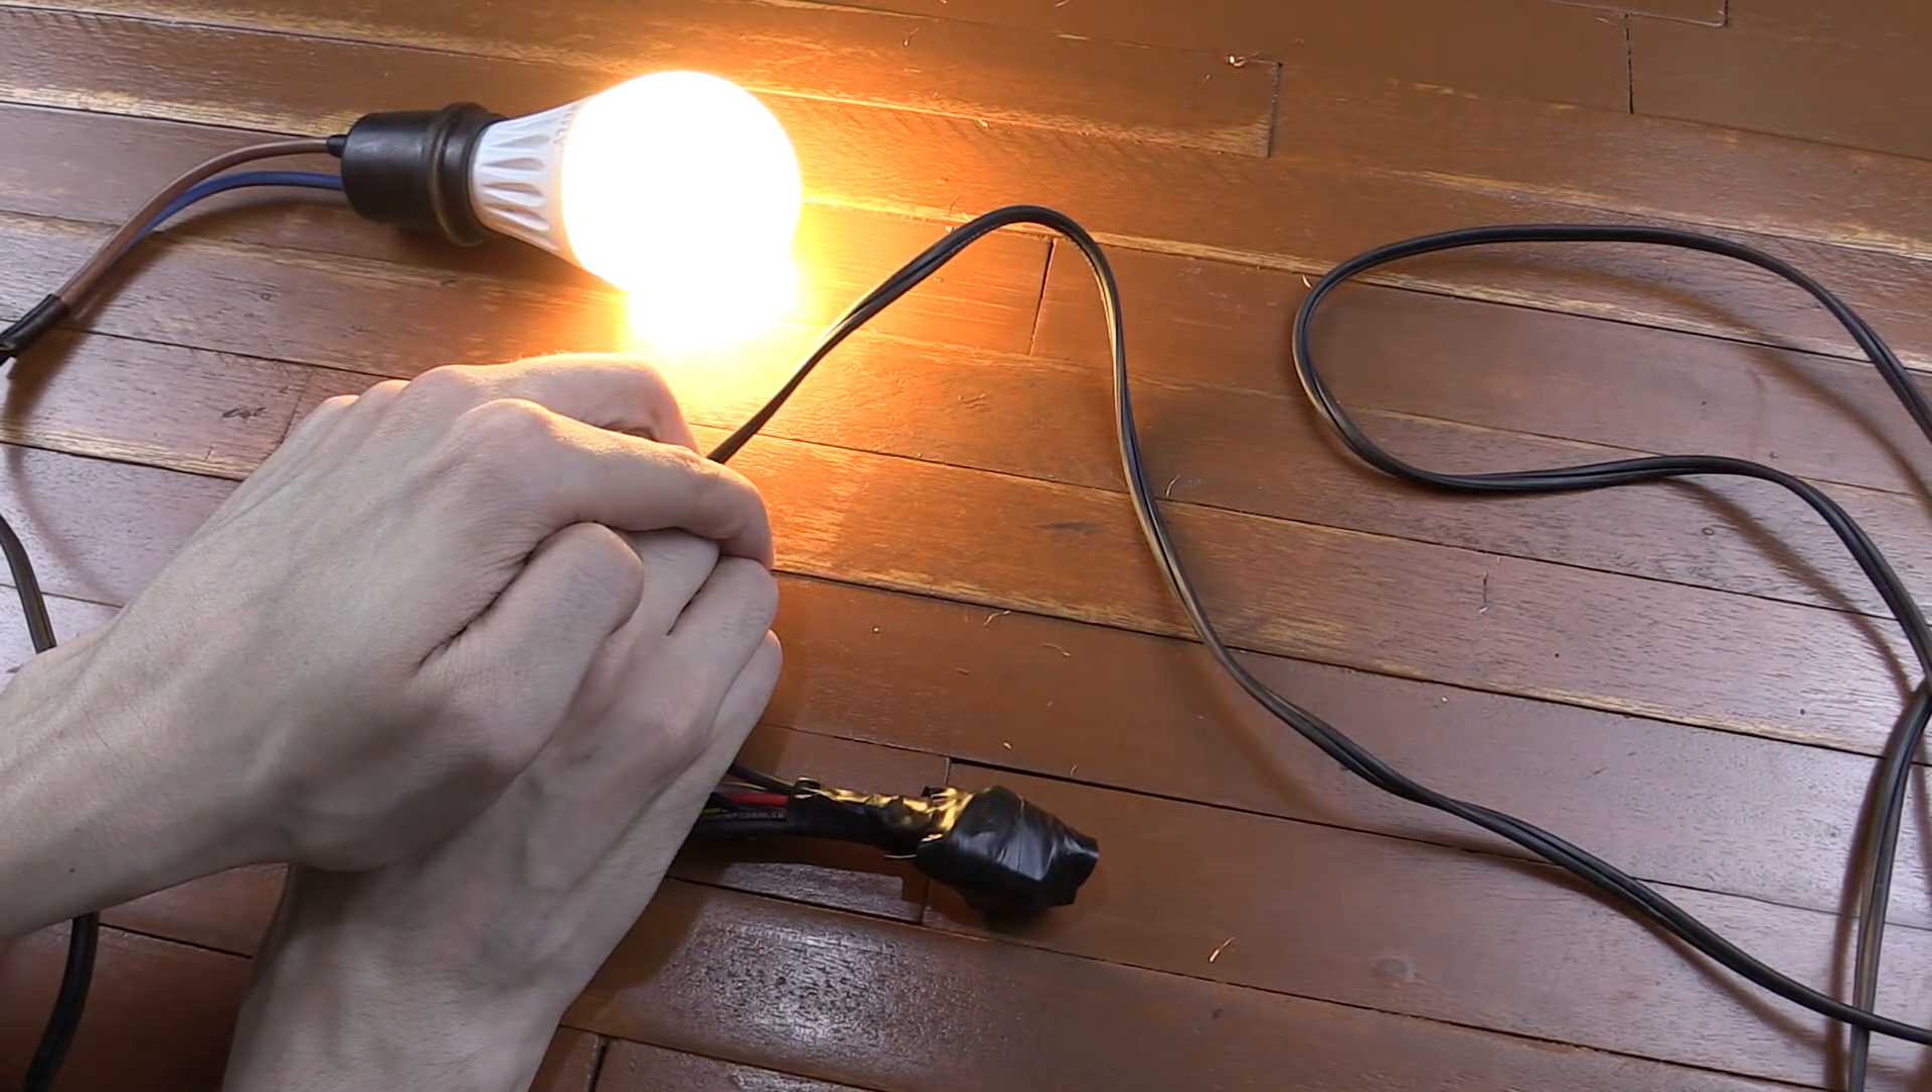And I put a Firefly 7-watt LED bulb in.